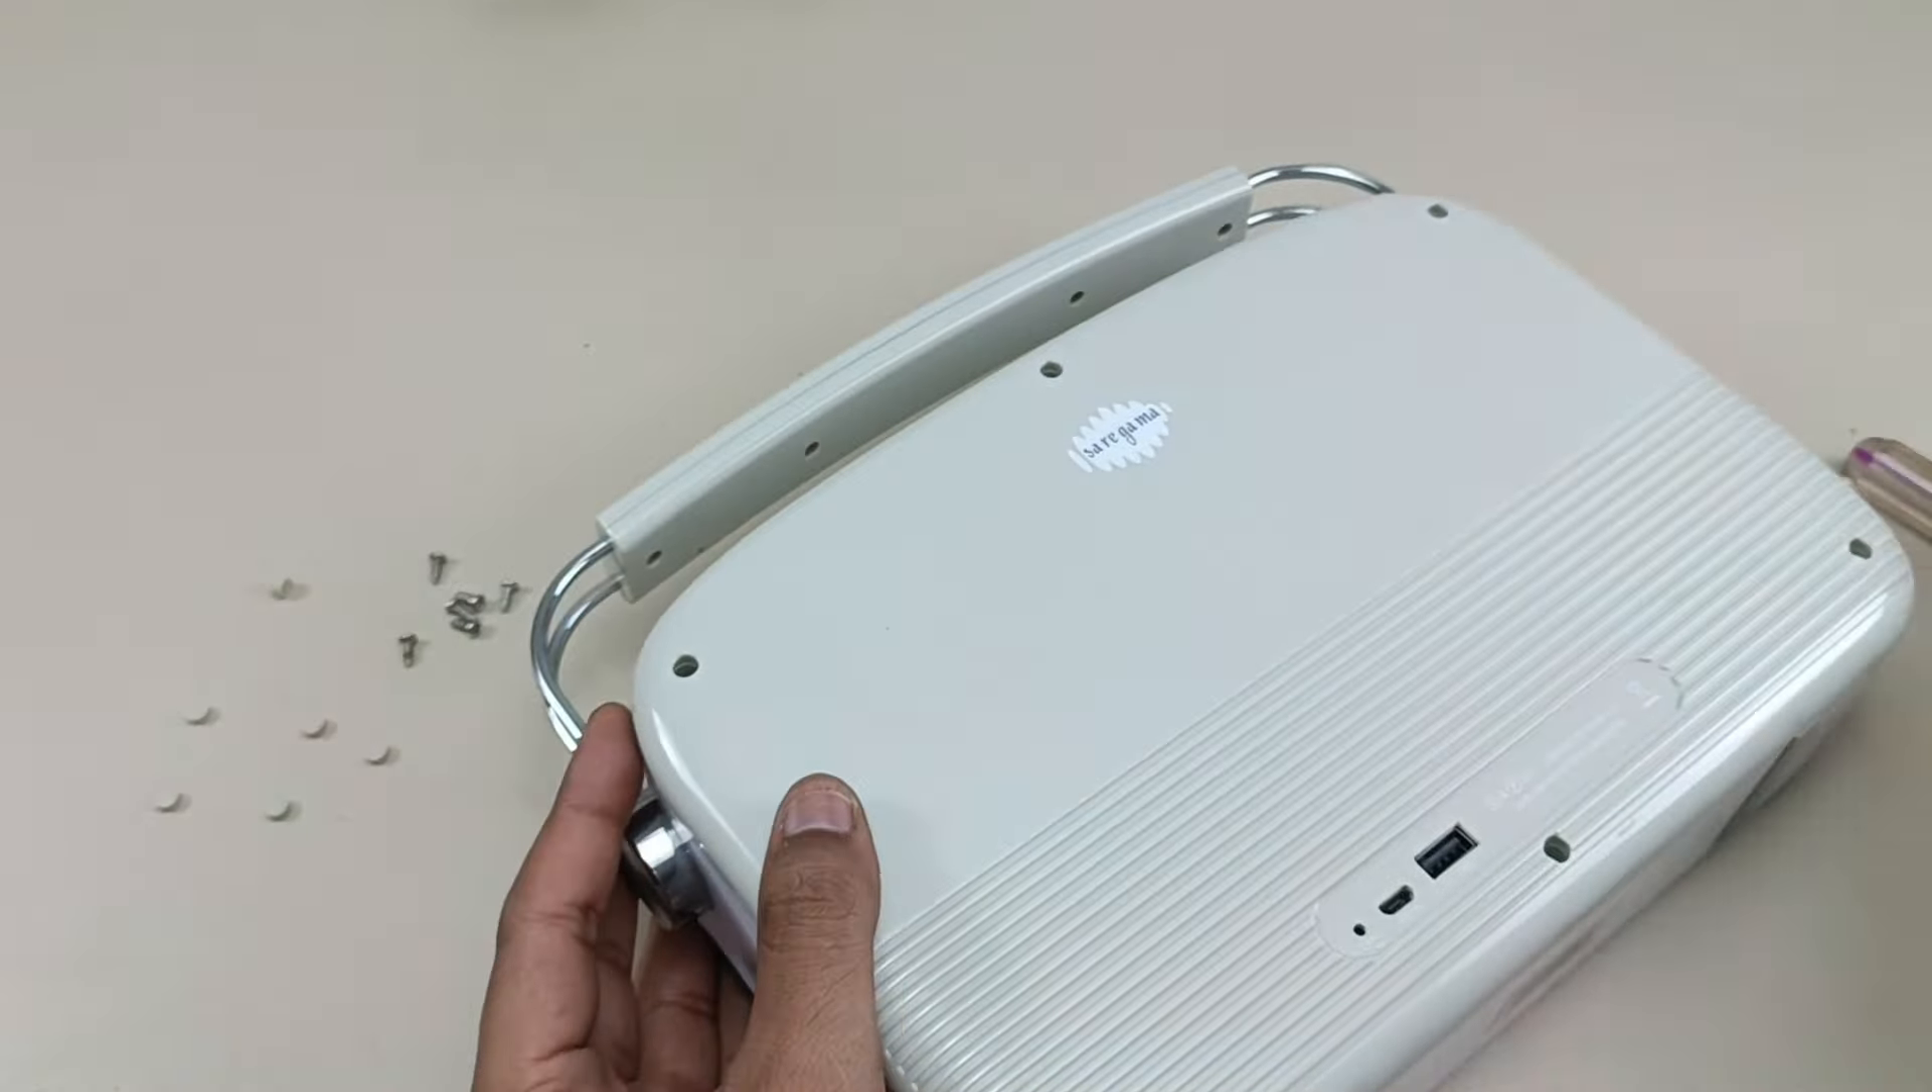So alright all the six screws are removed.